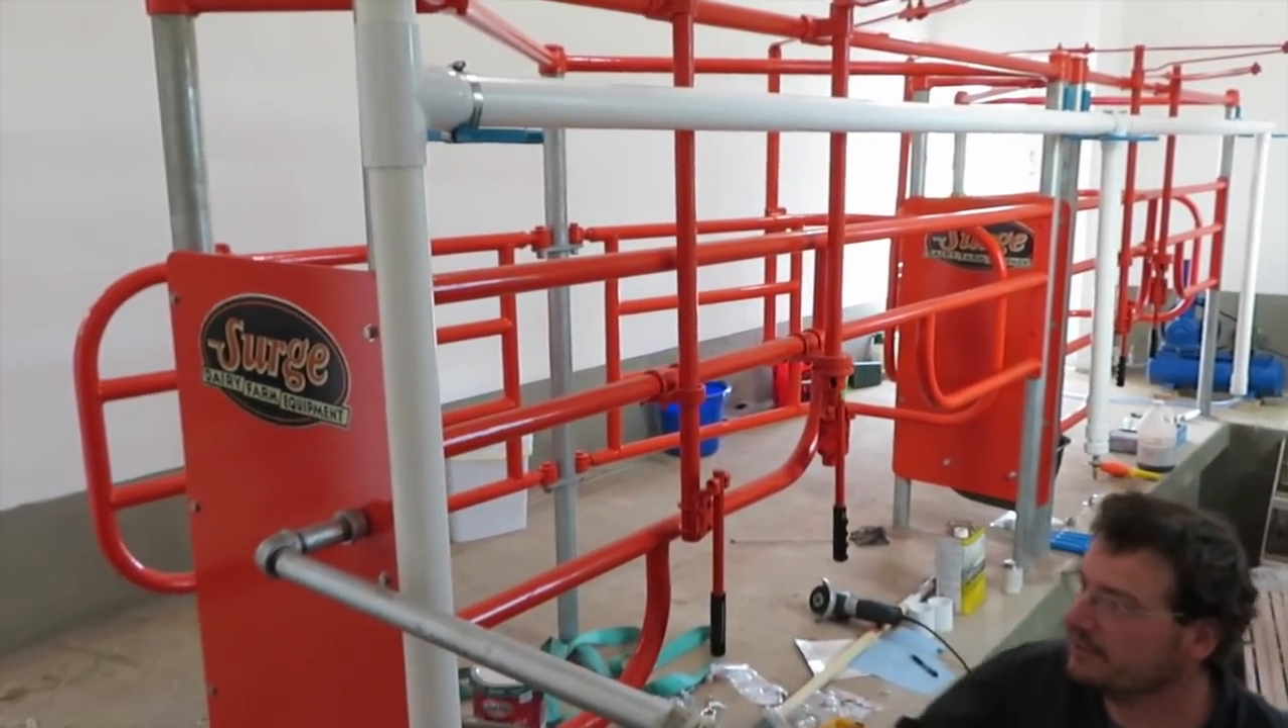So the stalls are done so we got them installed and painted.